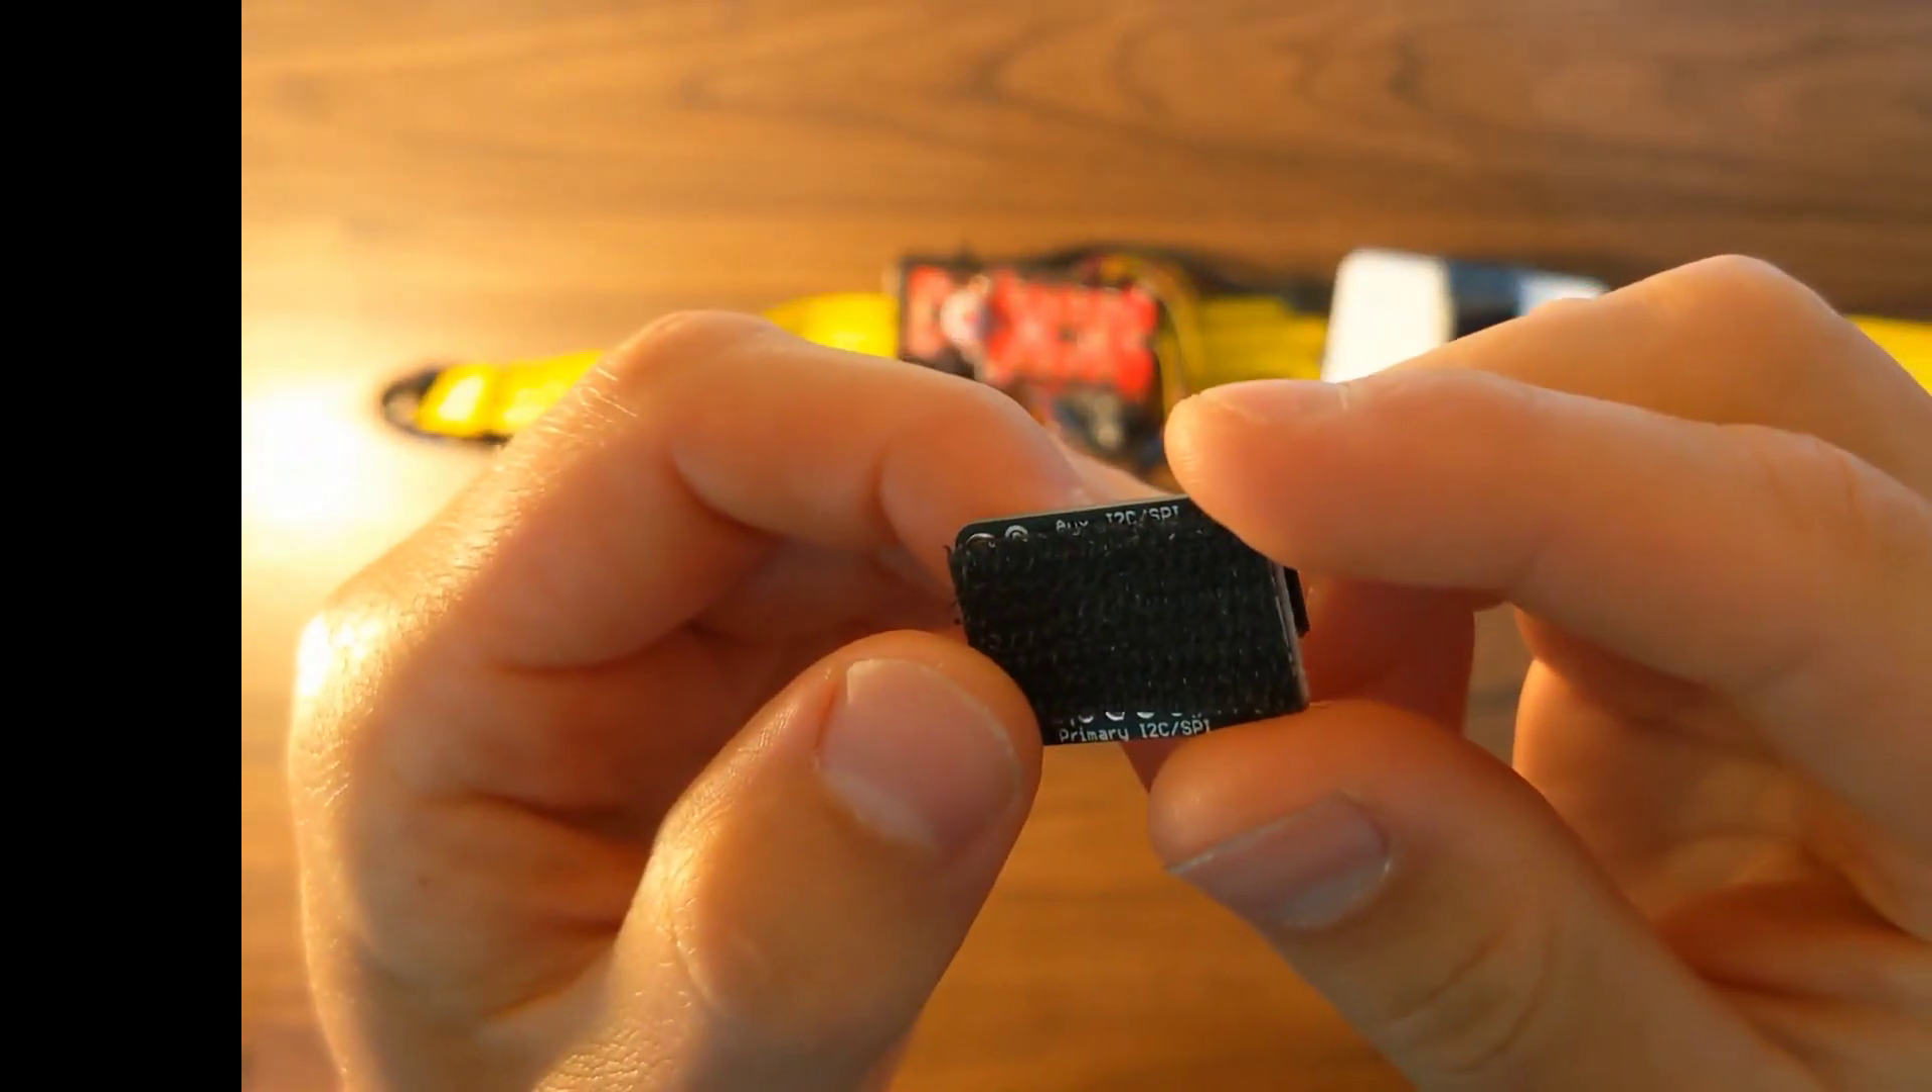And you'll notice that I've already attached some Velcro.